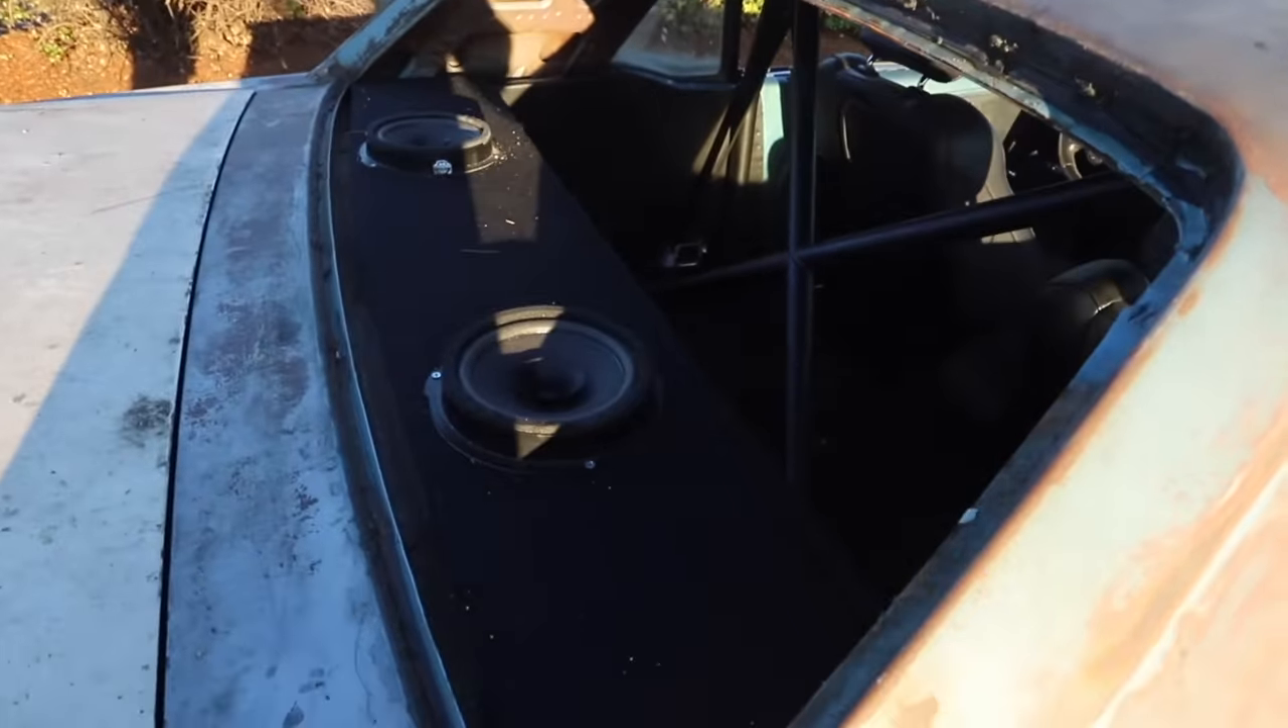Oscar accidentally broke the rear window out and we haven't been able to get our gasketing in yet.